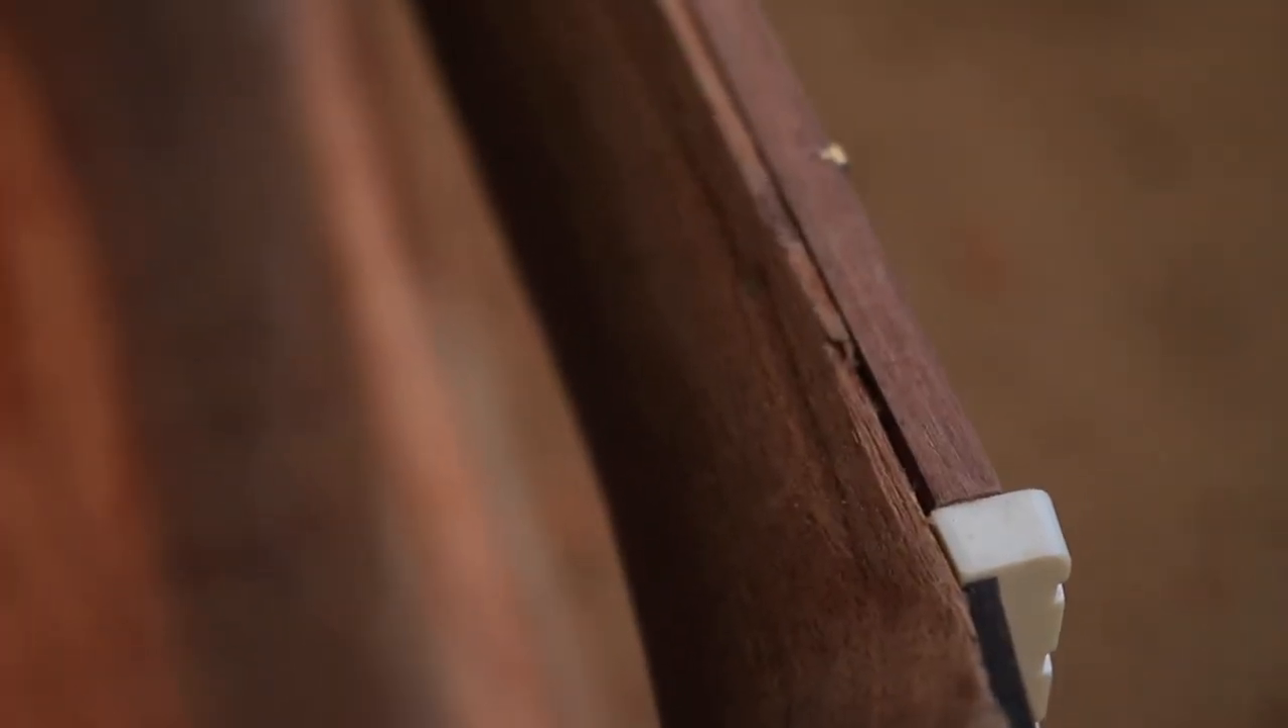Yeah, we got a little gap by the fretboard here to kind of take care of.